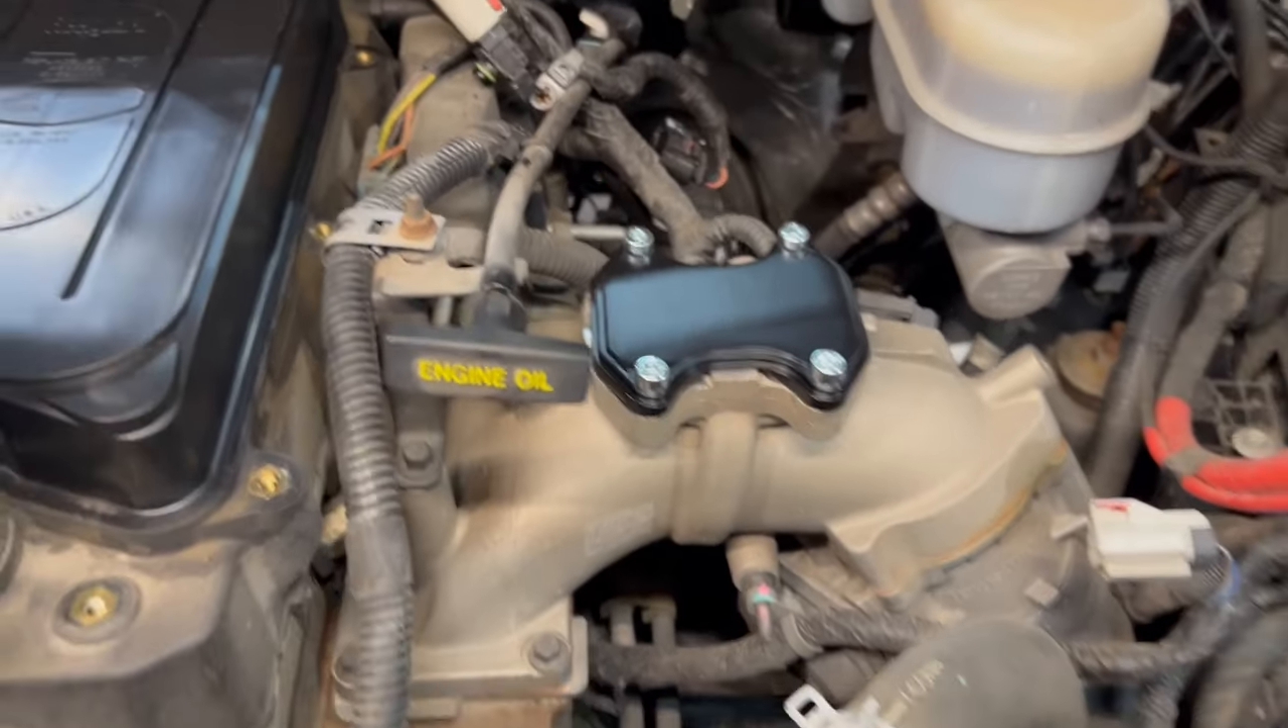We got the intake block off plate on.